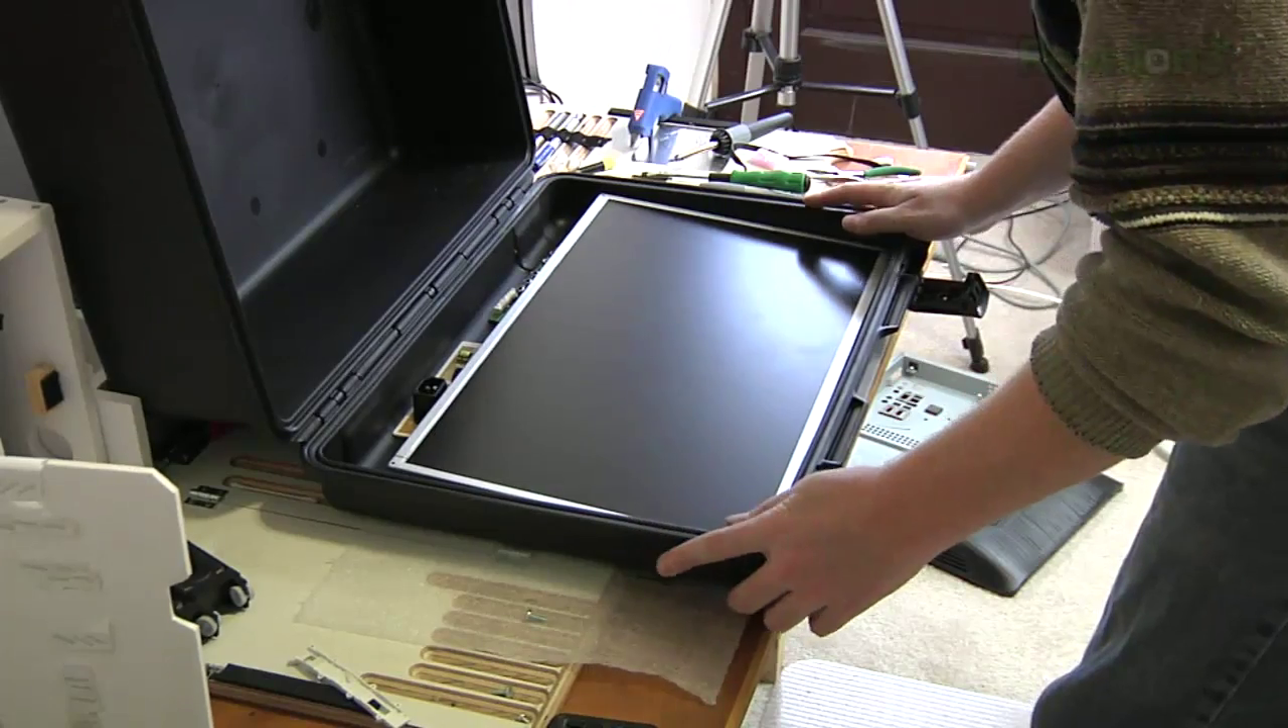Well, the LCD and everything fits.